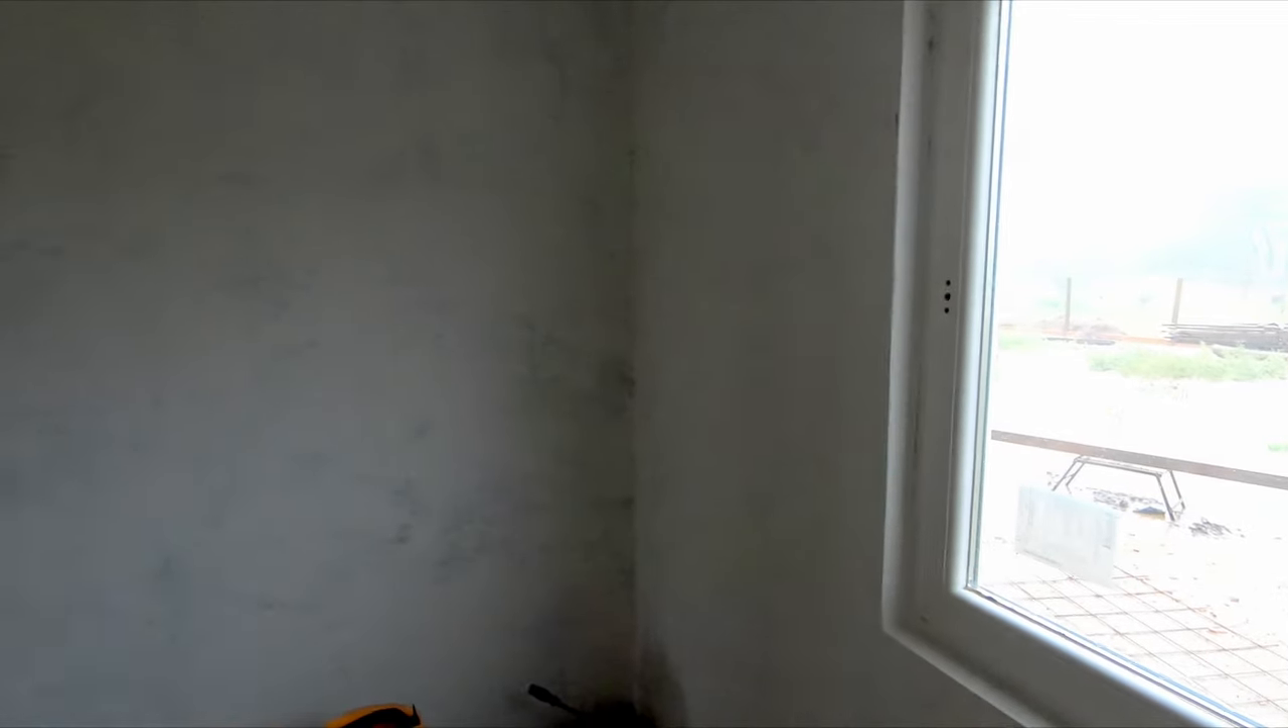Wir haben unser erstes Fenster drin.